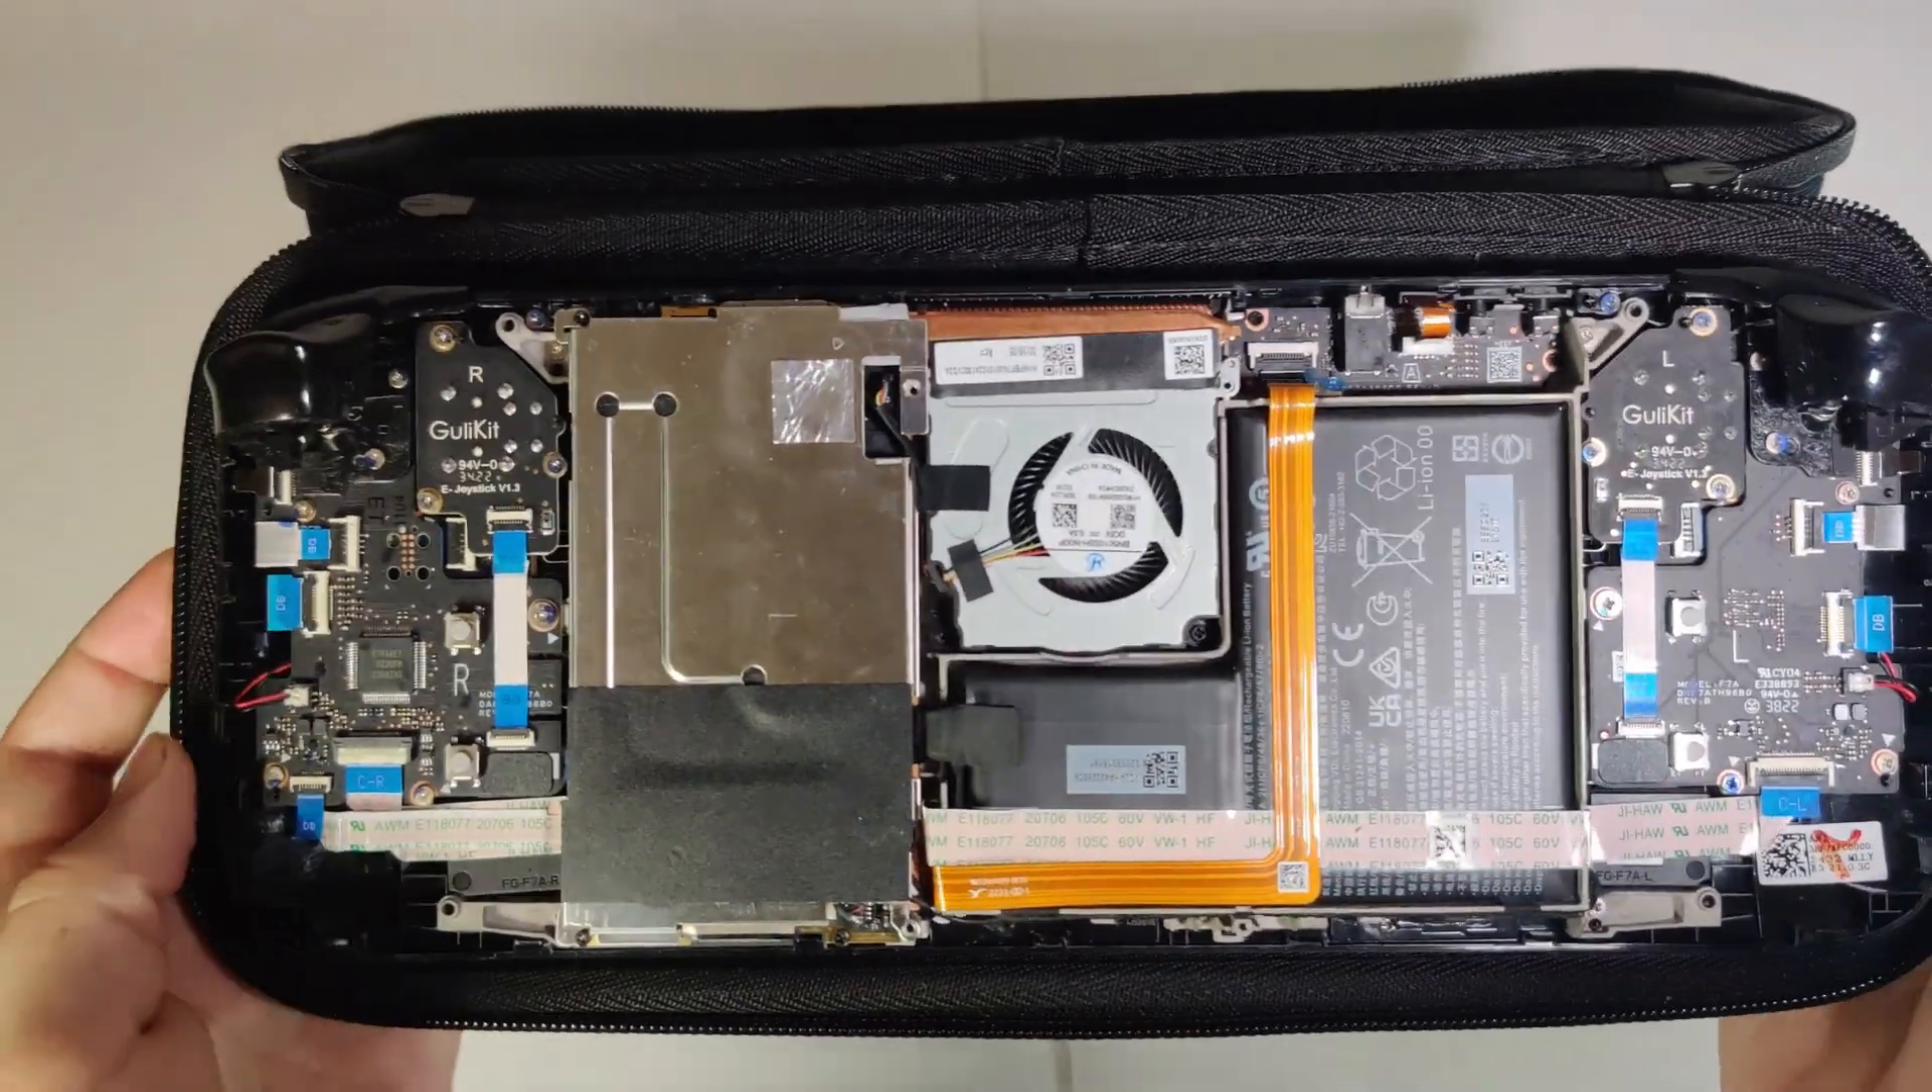Now that we have the backplate off, this is my Steam Deck.